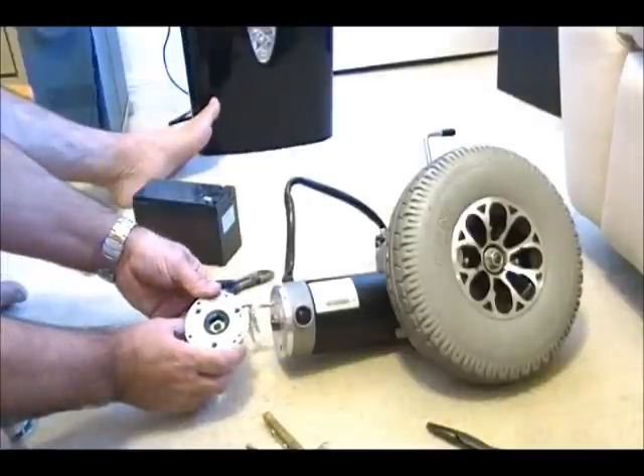Three screws are out, and basically, this piece just comes right off.